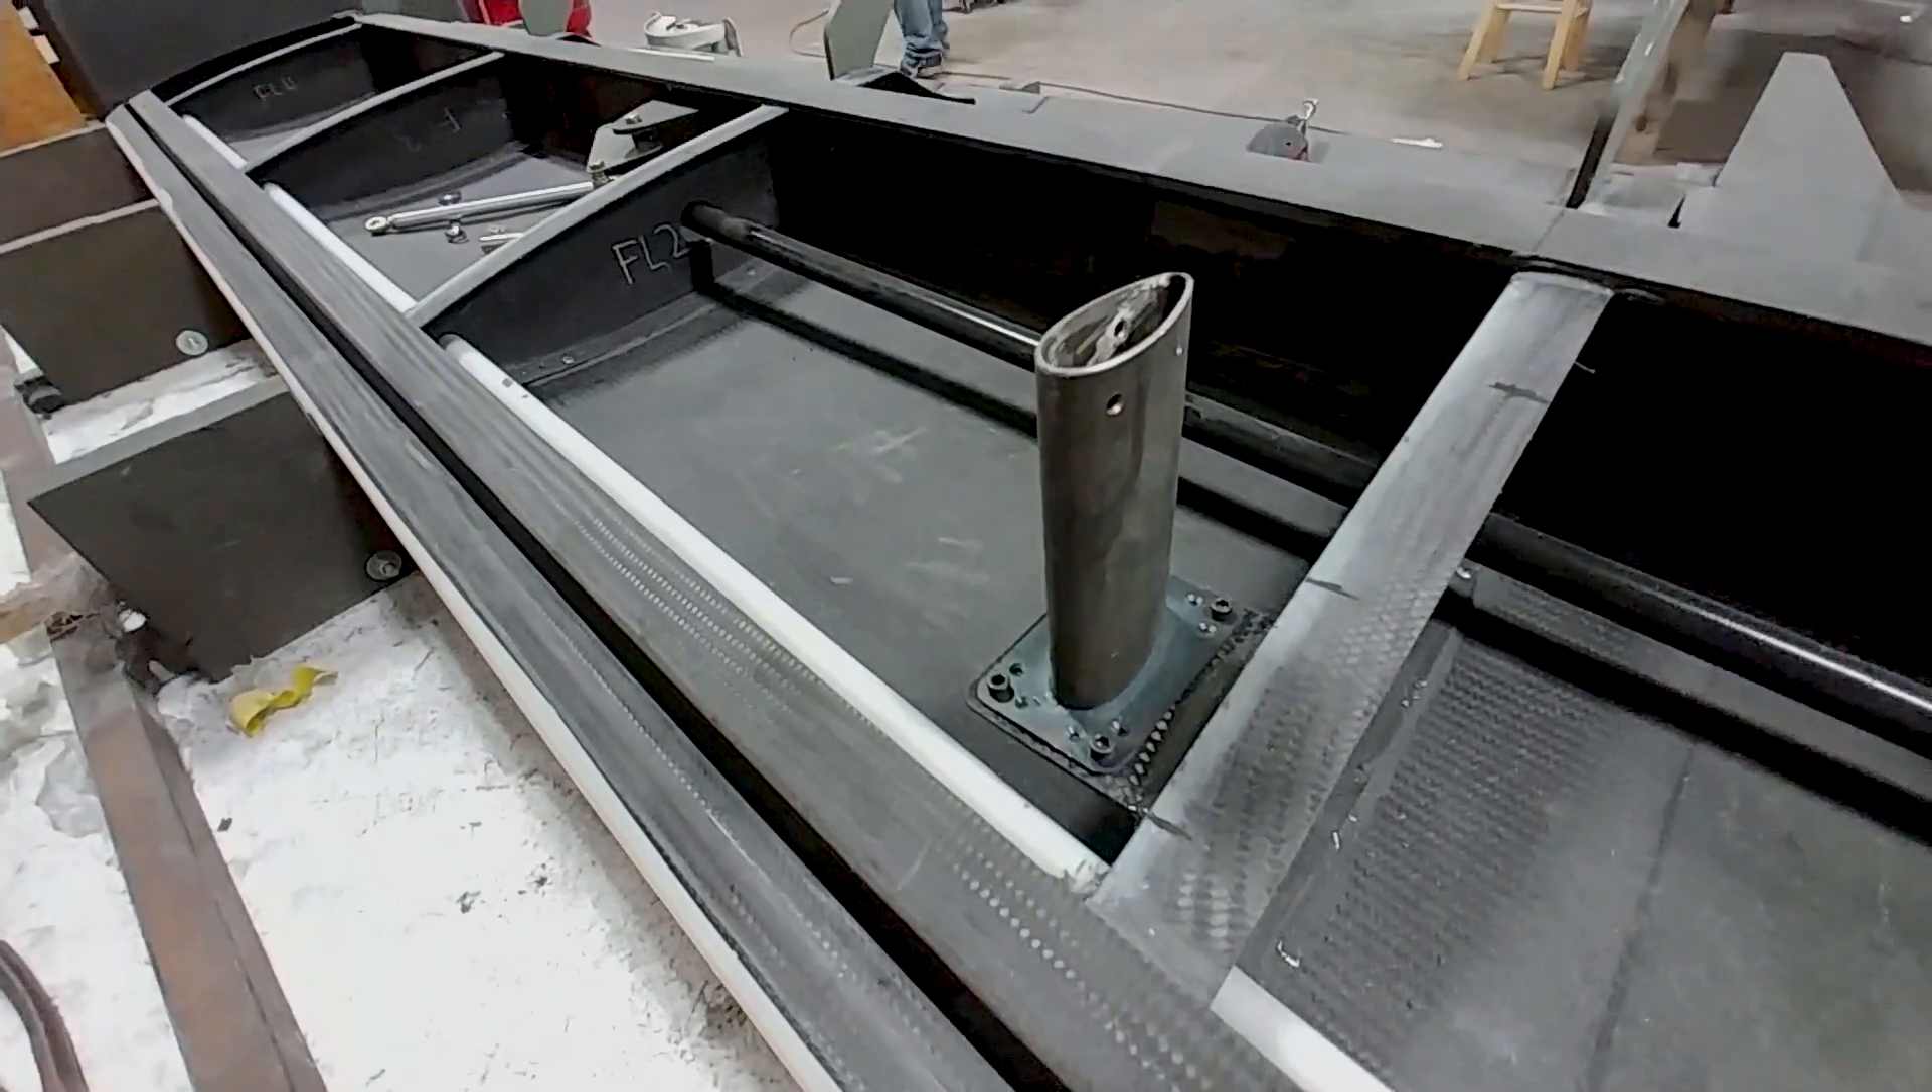There's the mounting there for the pitot tube you can see it just mounted to one of the ribs there on the bracket that we got.